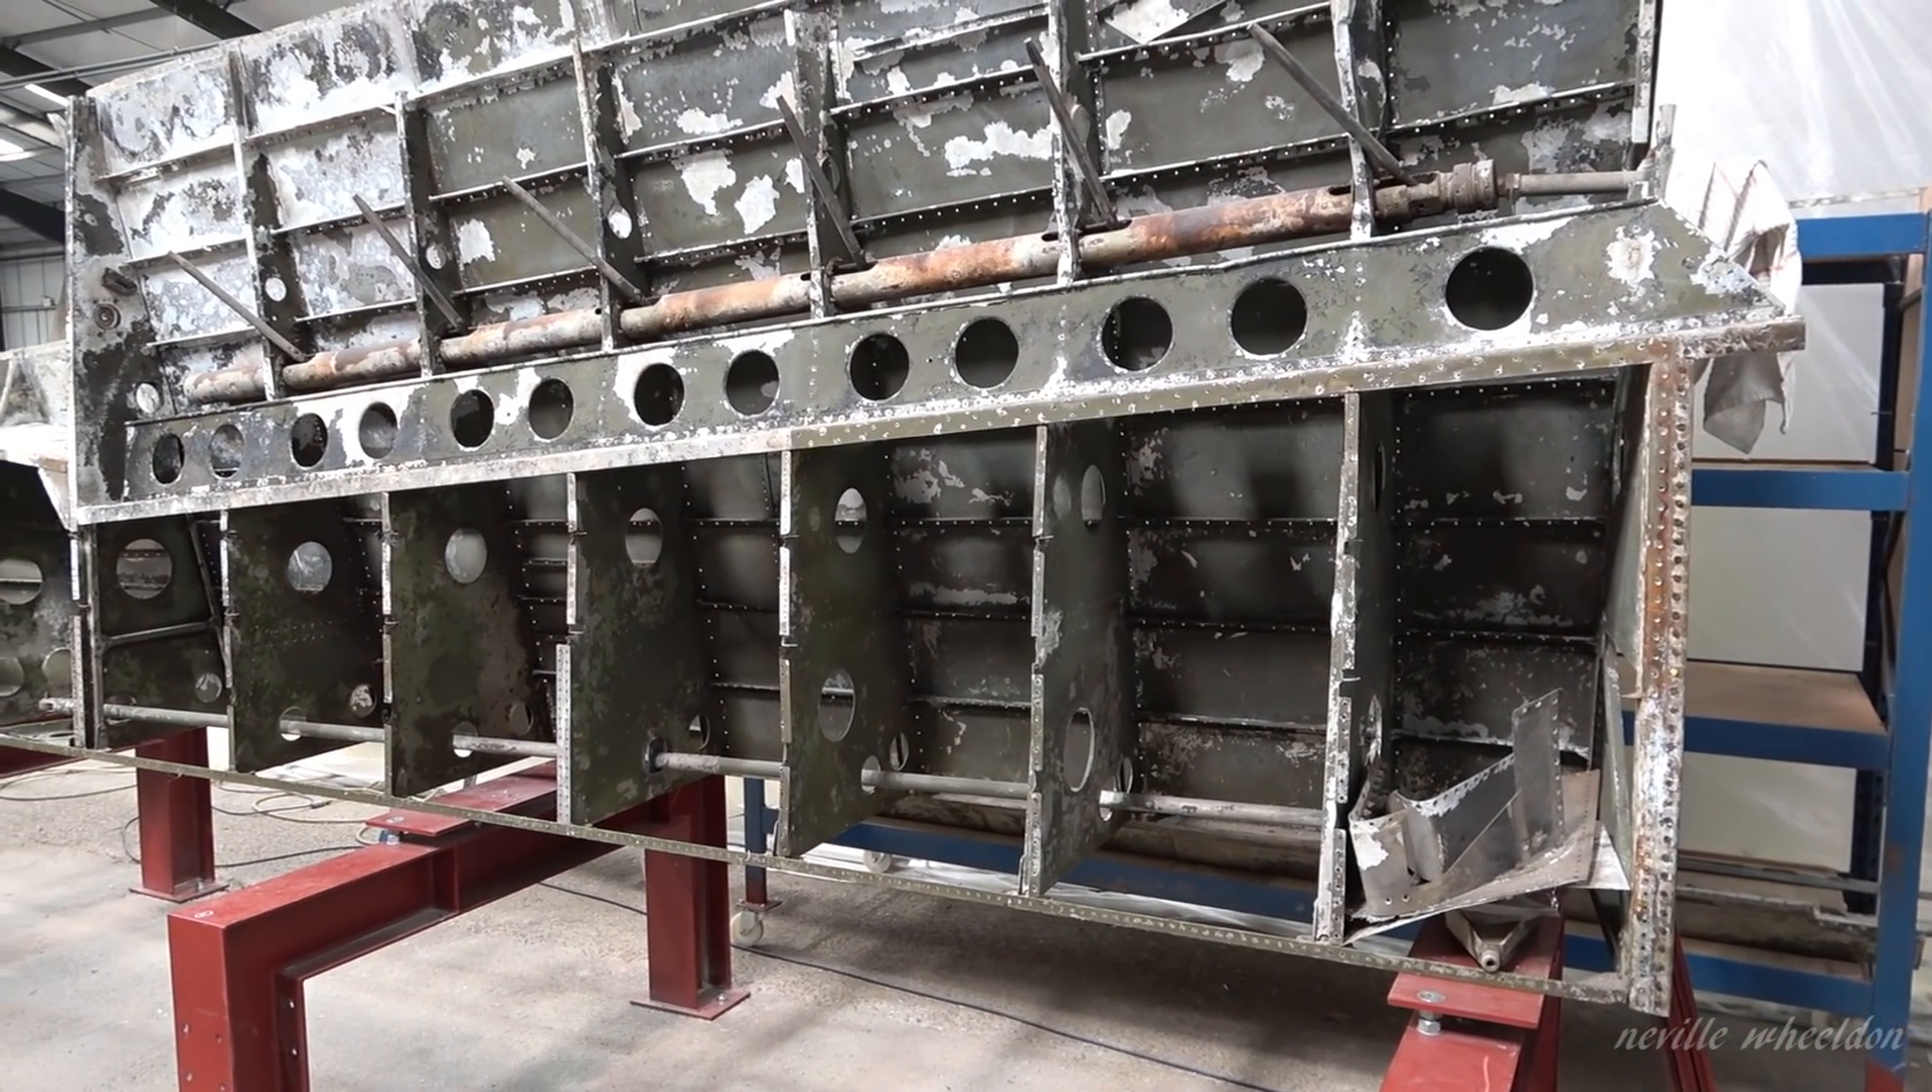Dennis has removed all the skin from the underside of the portside trailing edge.